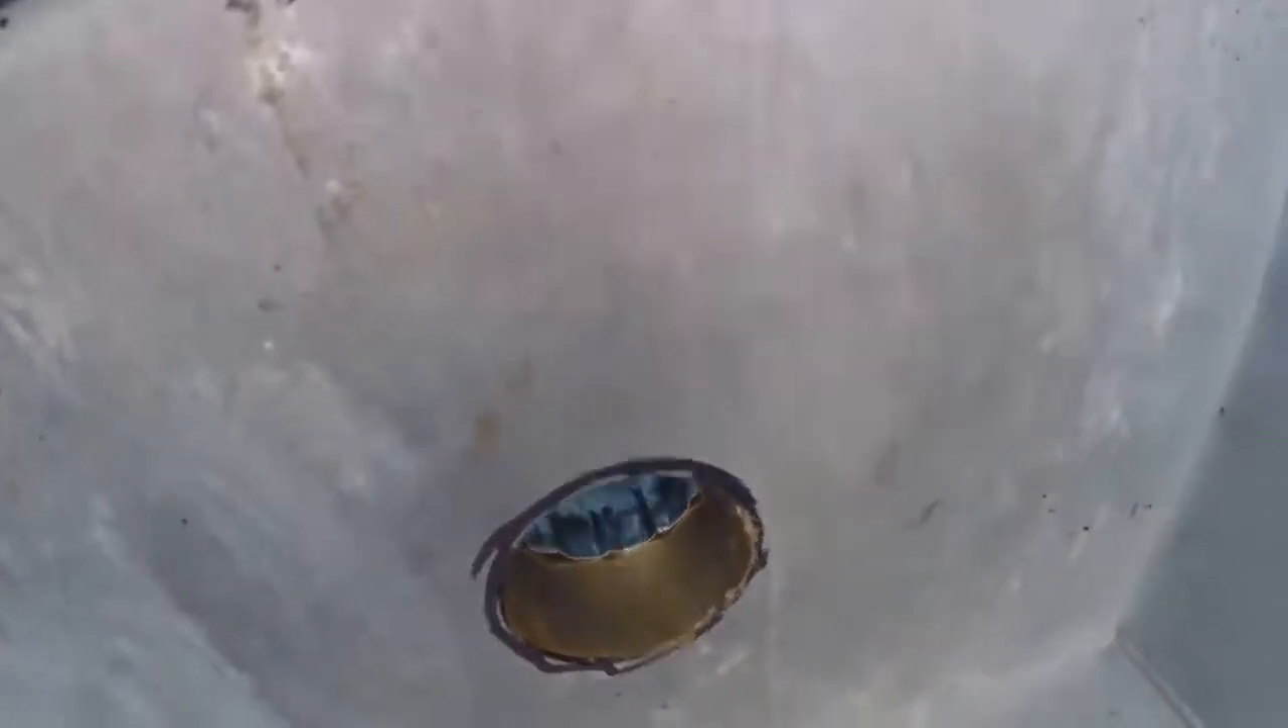The brass shim stock now comes right through and plugs the hole so the insulation doesn't fall out.